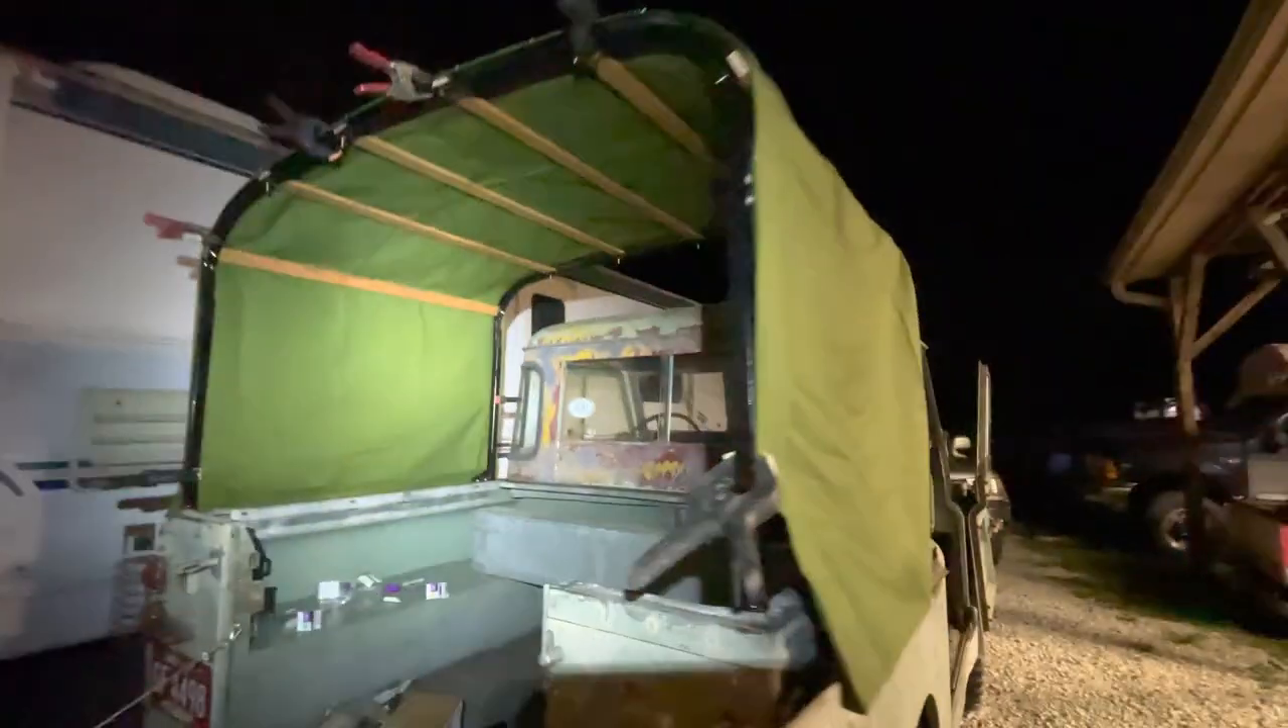But everything is built. All the slats are in.